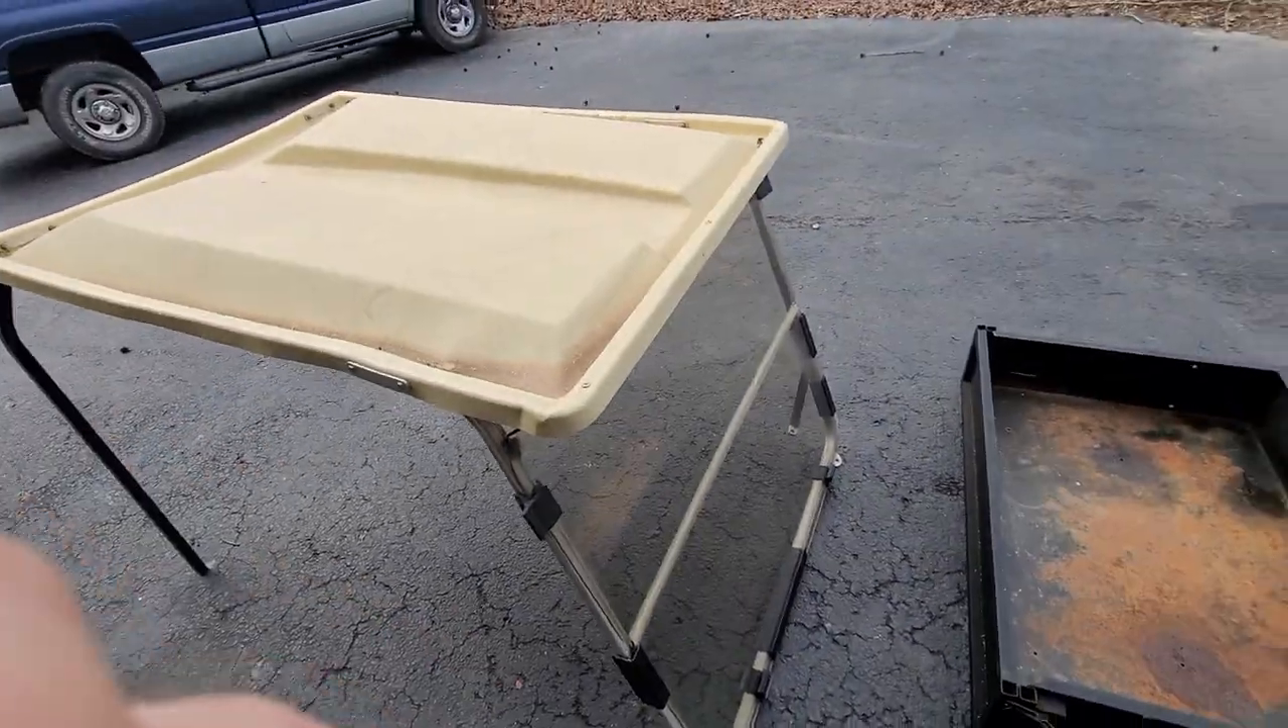The roof and bed are now off.